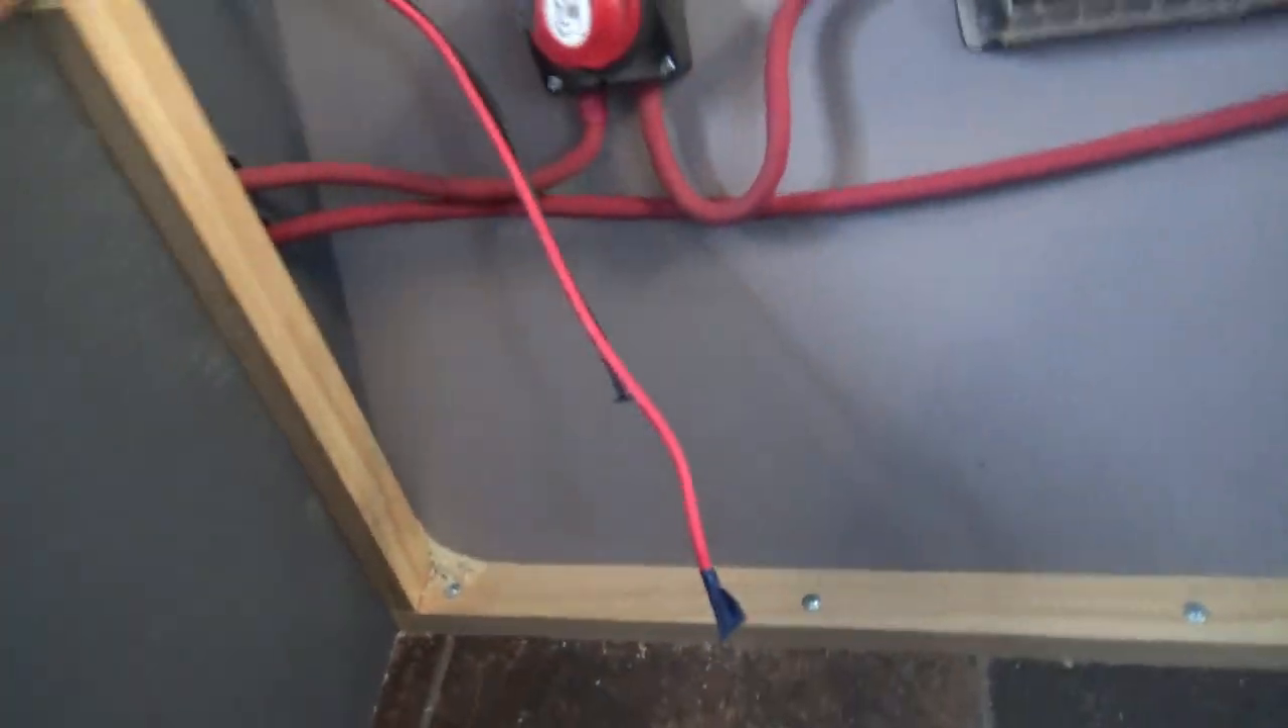I have I have my supports in for my false wall.